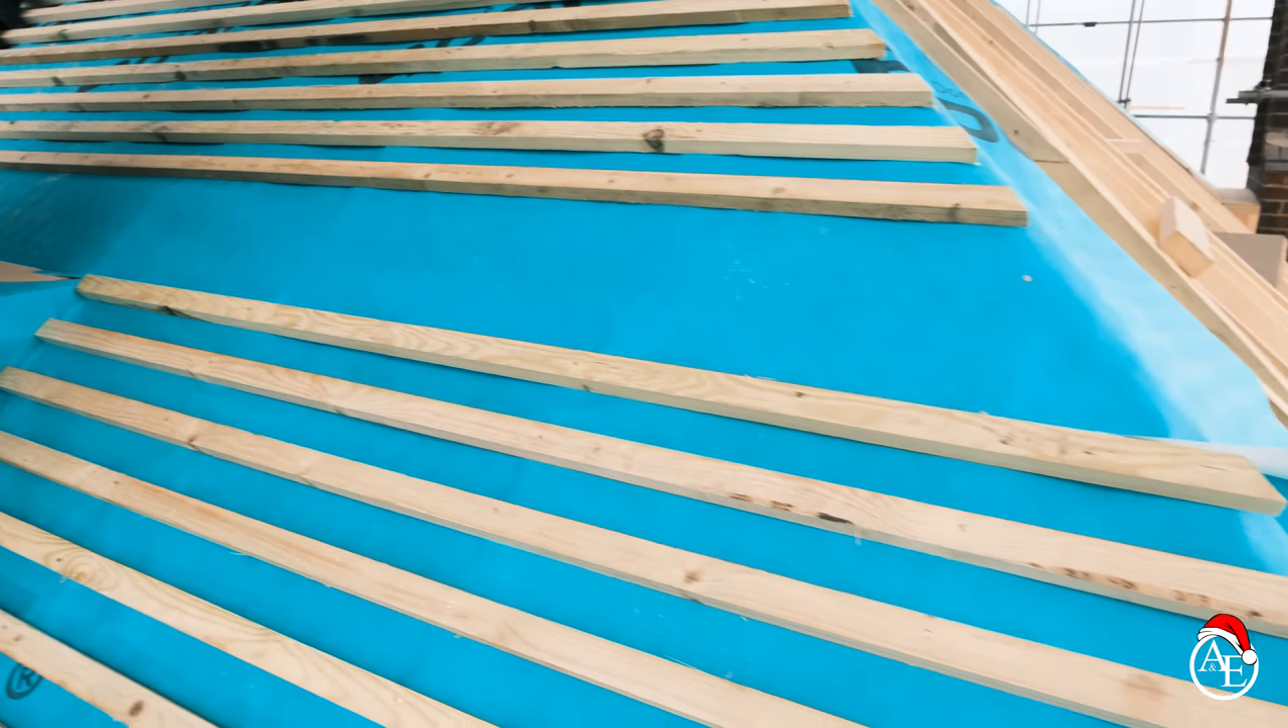You can see I've left a few battens out here because I've got a bit of lead work and stuff to do there first.